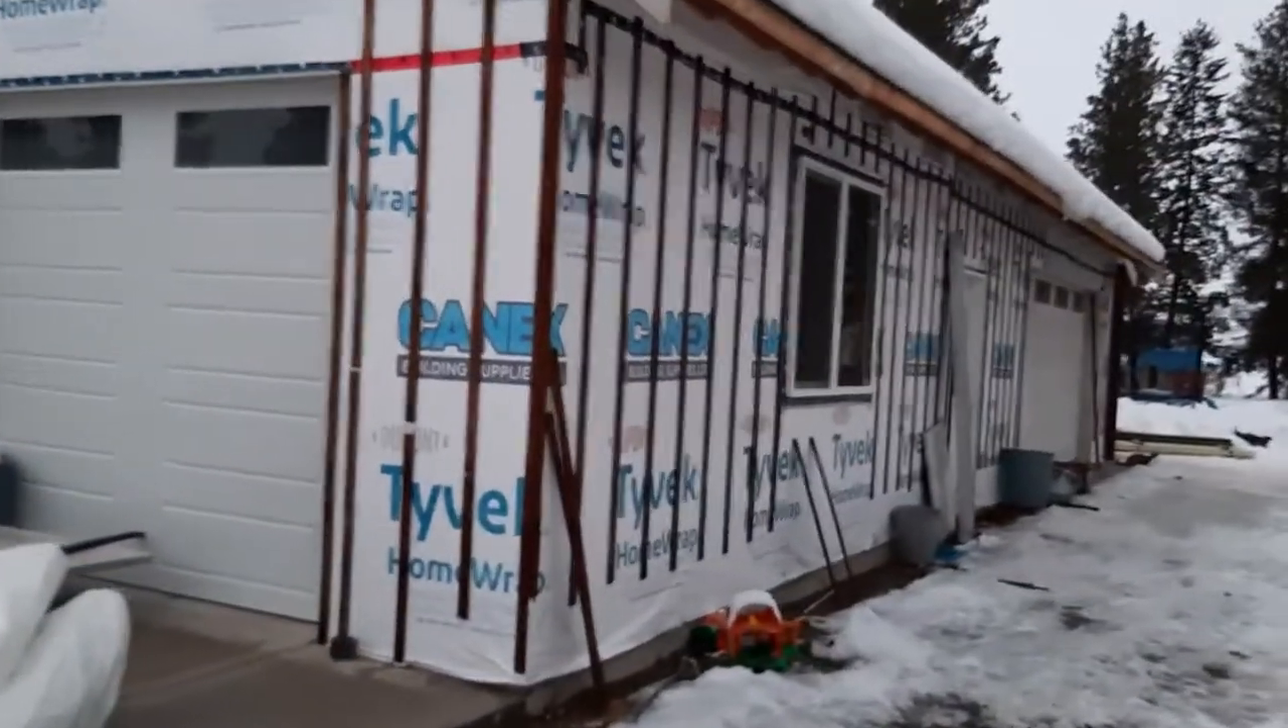I got all the strapping, well, the majority of the strapping done on this shop here.